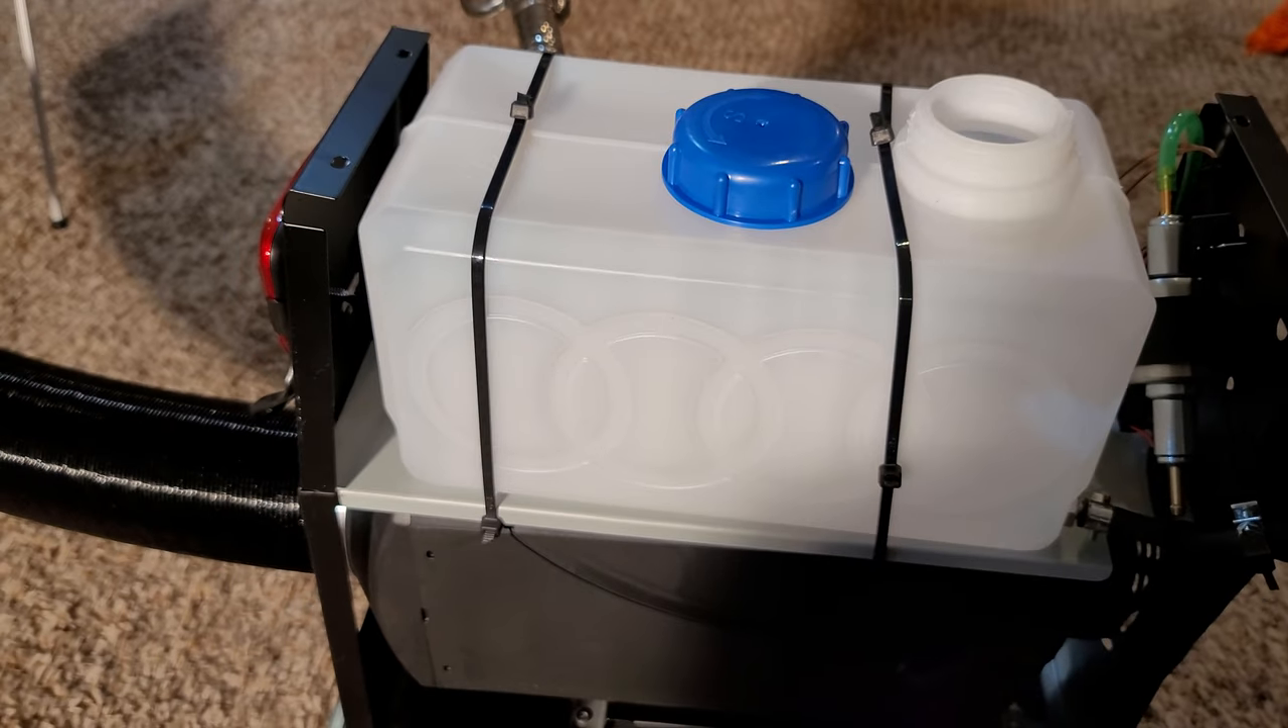And I did zip tie this tank to this tray here as it was just setting there and I just did that for a little extra safety.